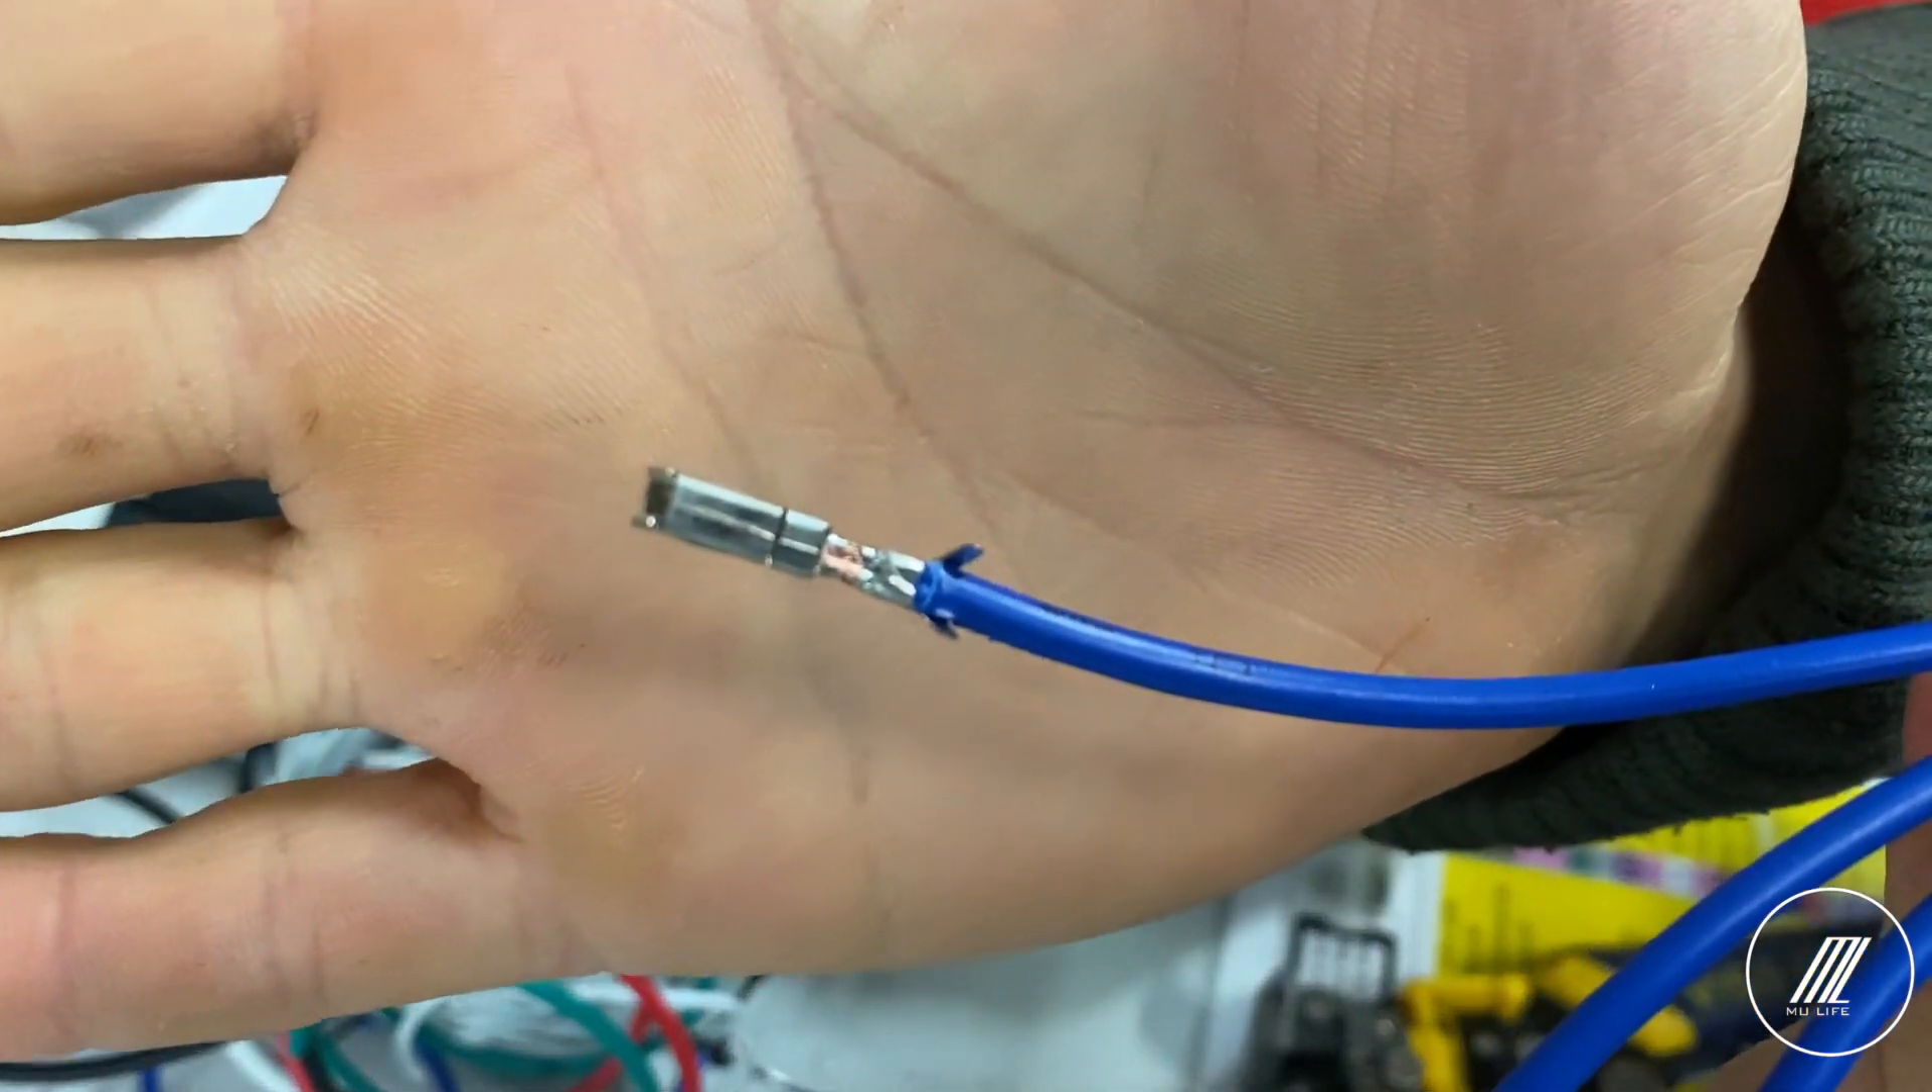Now all that did on the first one is crimp the metal onto the wire so as you can see there the metal is crimped on the wire.